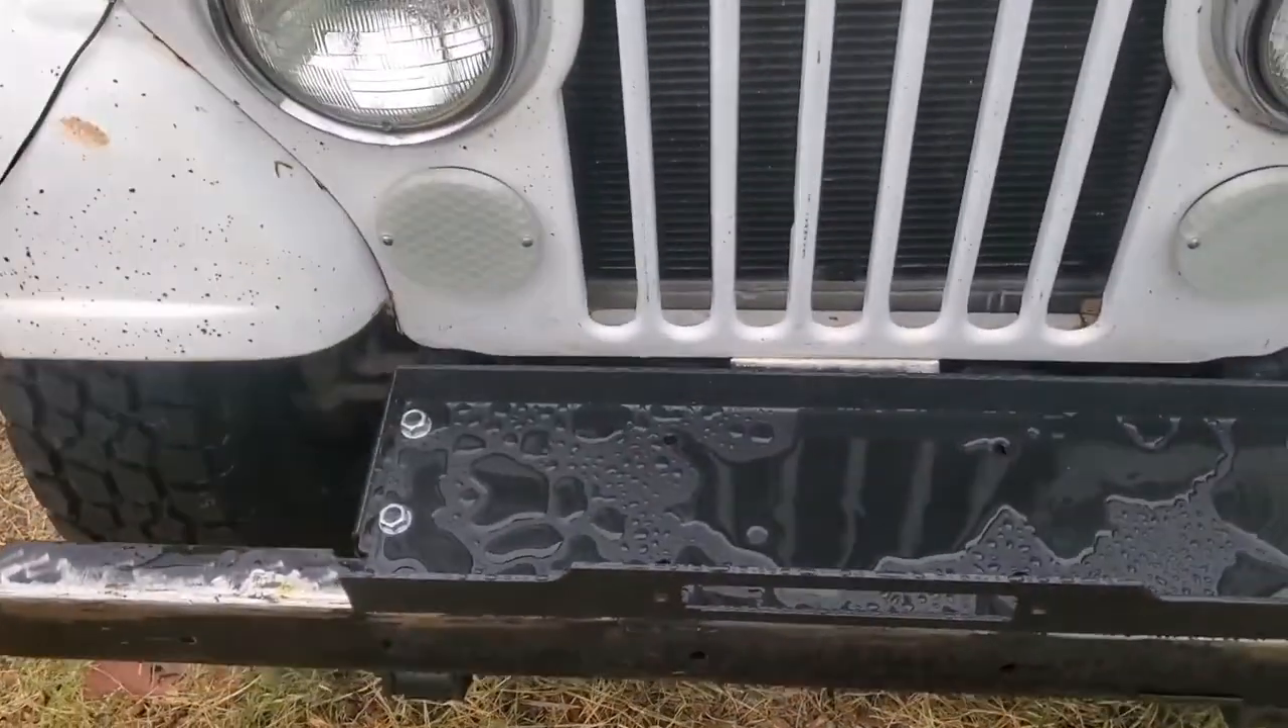I did get the winch plate finished, and I got it set up and mounted and tightened down.